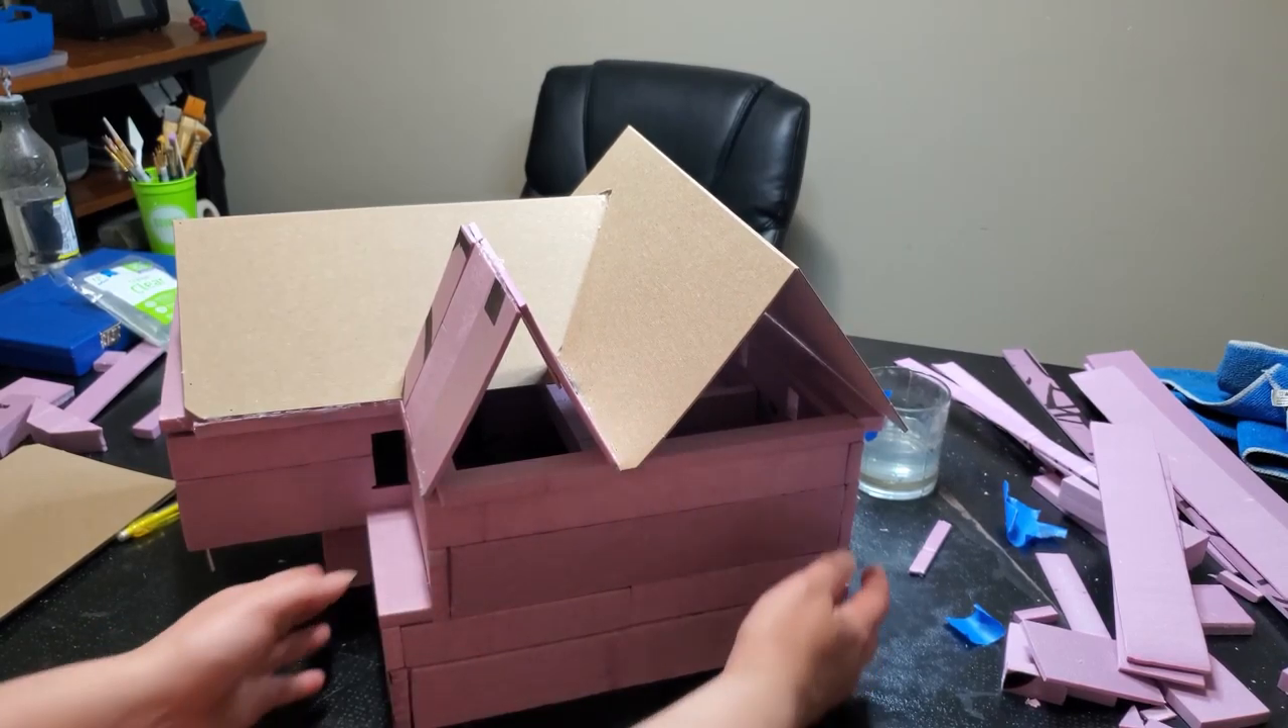We've got a roof on.